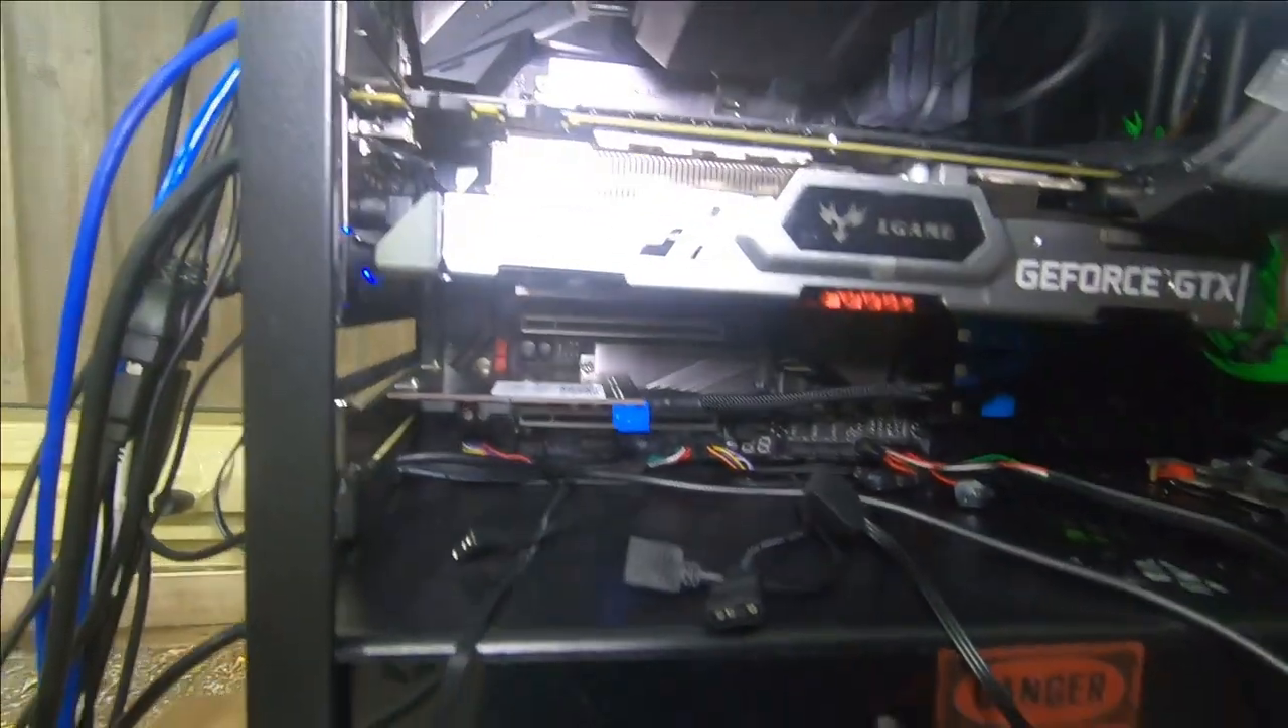So looking in here you can see that we have the card successfully installed right here.